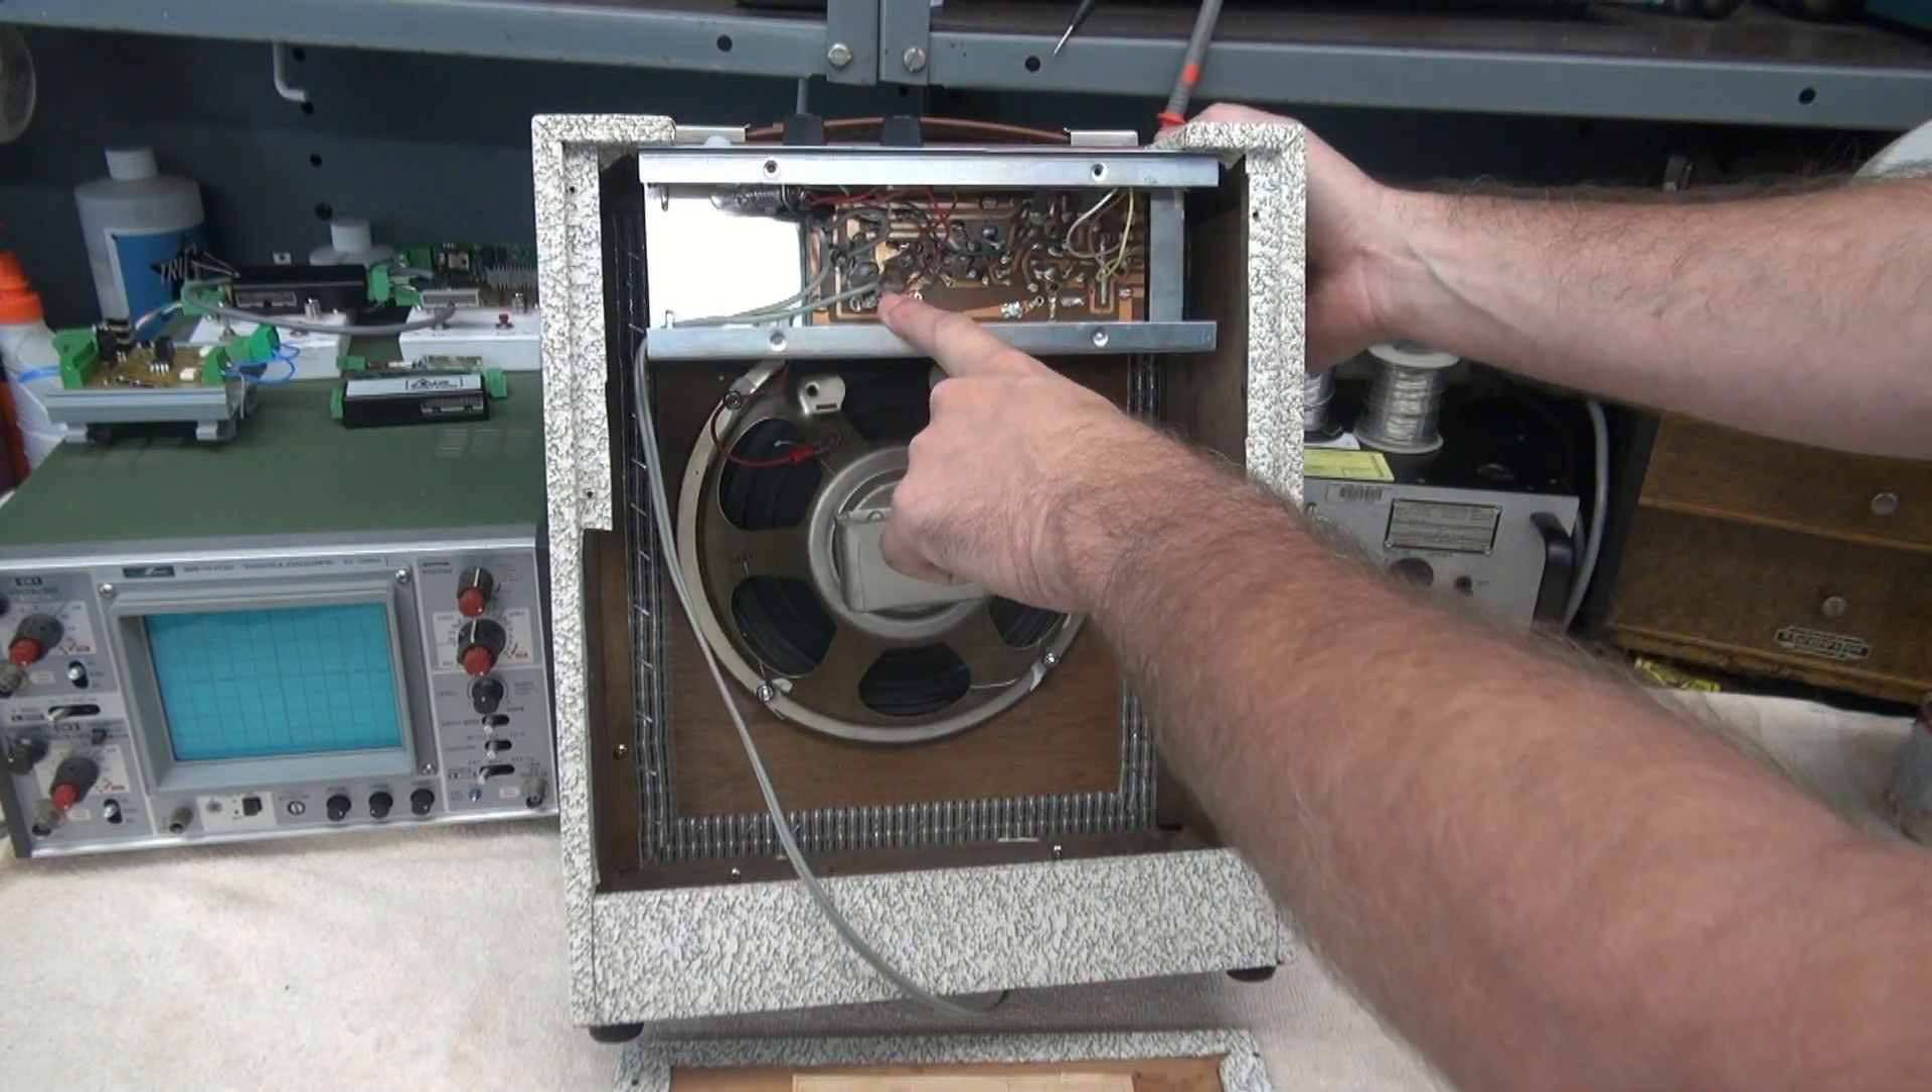I've already pulled the back panel off.